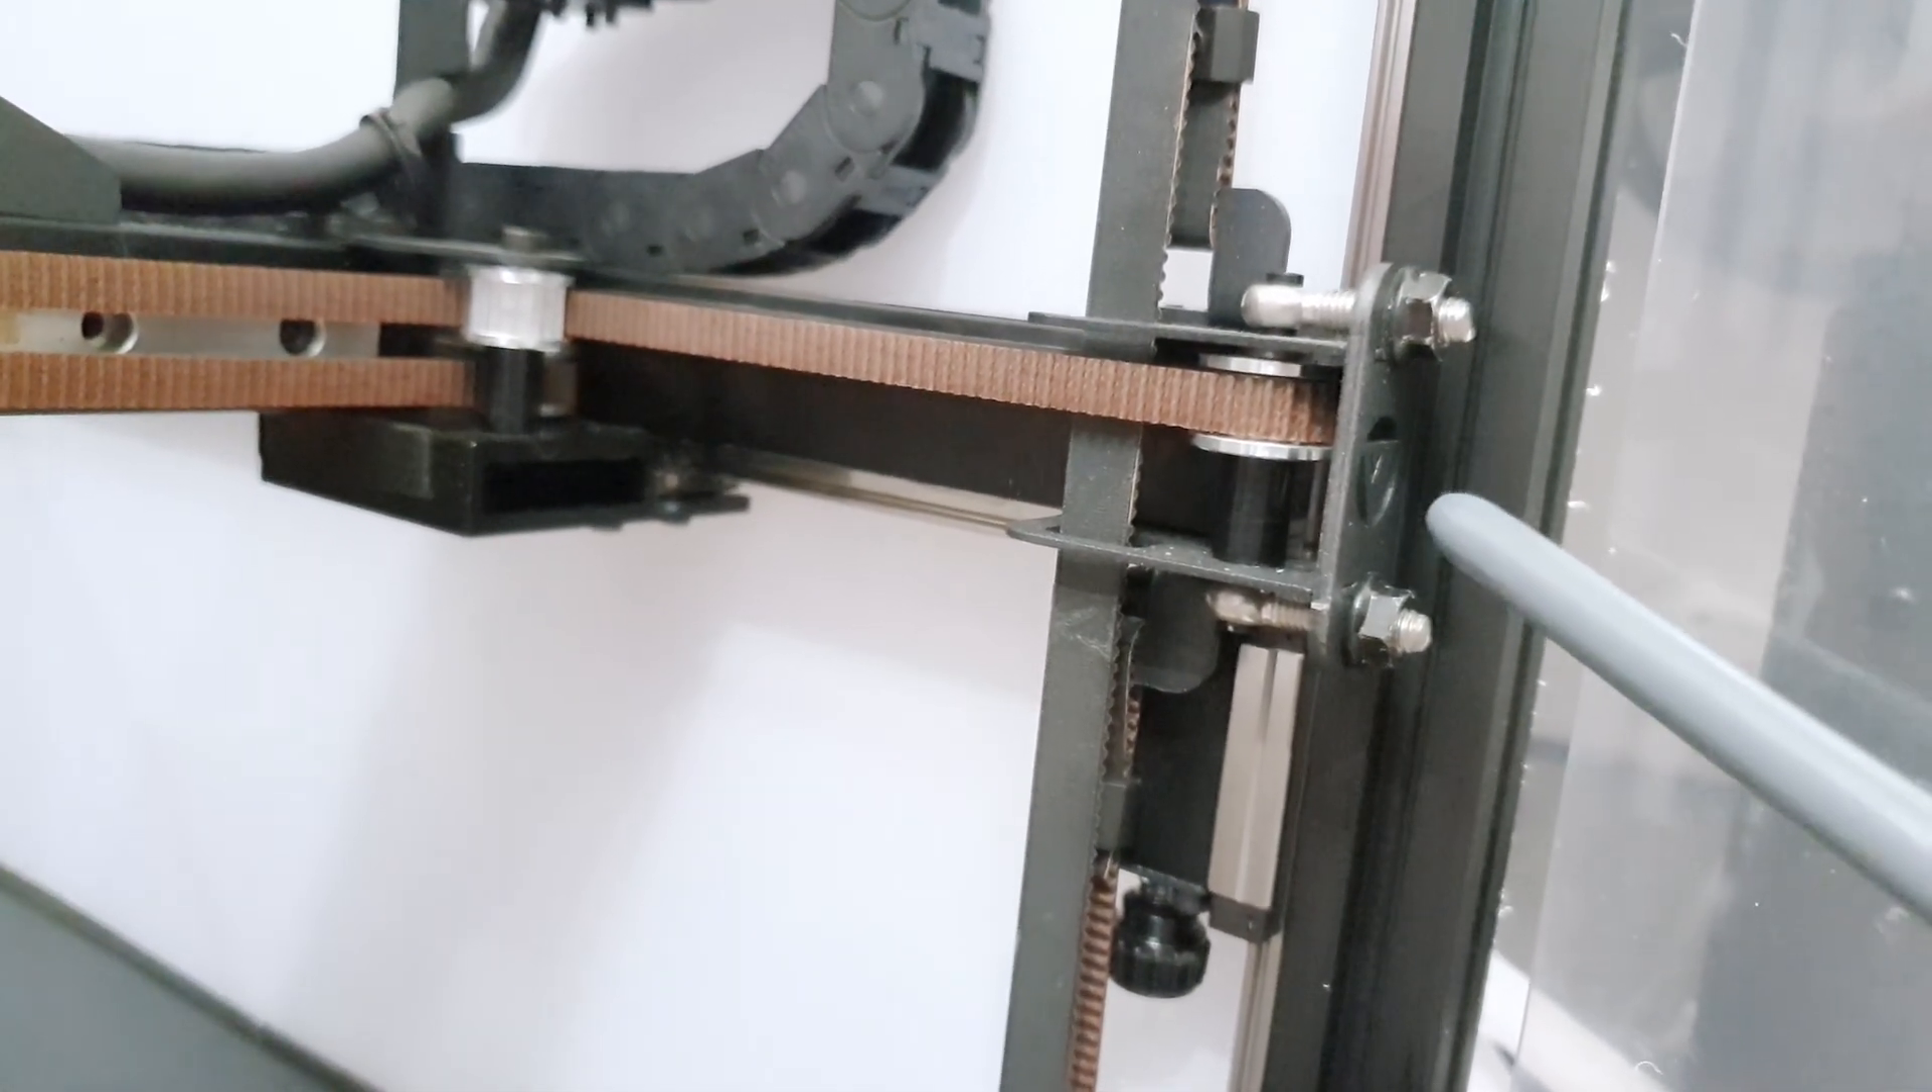This belt tensioning mechanism is also pretty bad, because the belt is not centered in this frame, and we have two bolts instead of one.